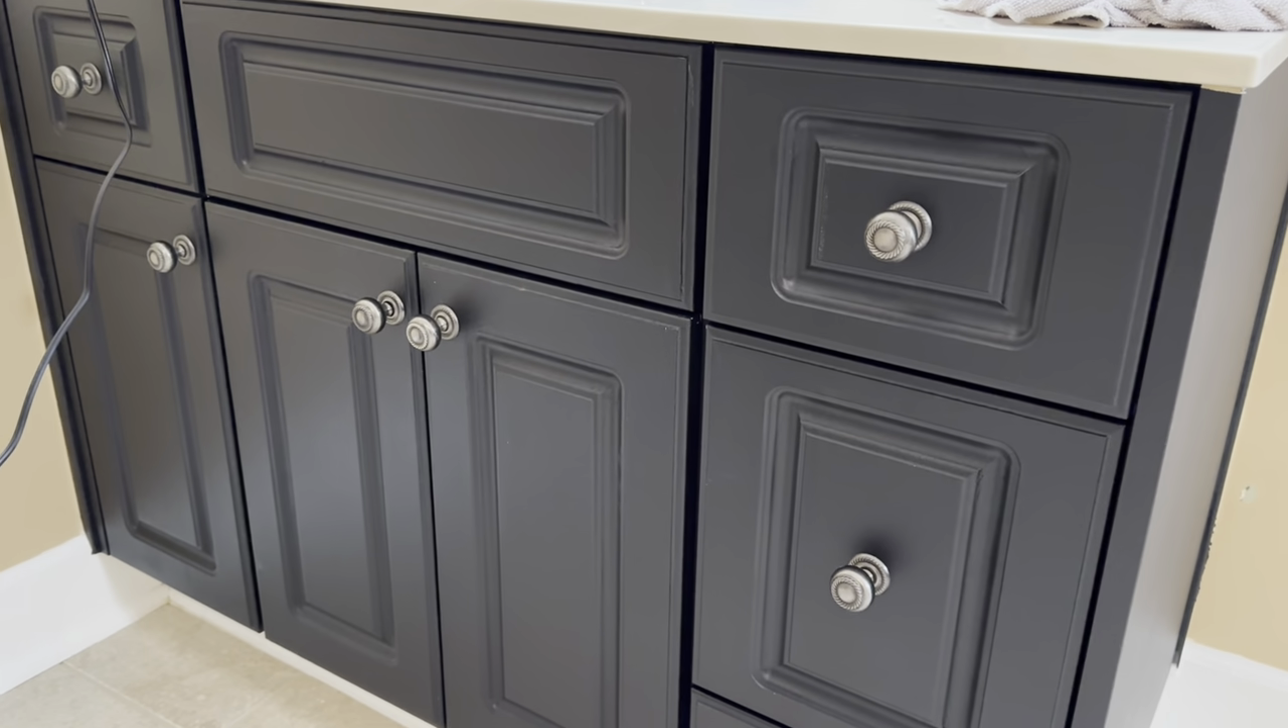I have now put back the drawers and the doors and the knobs on them.